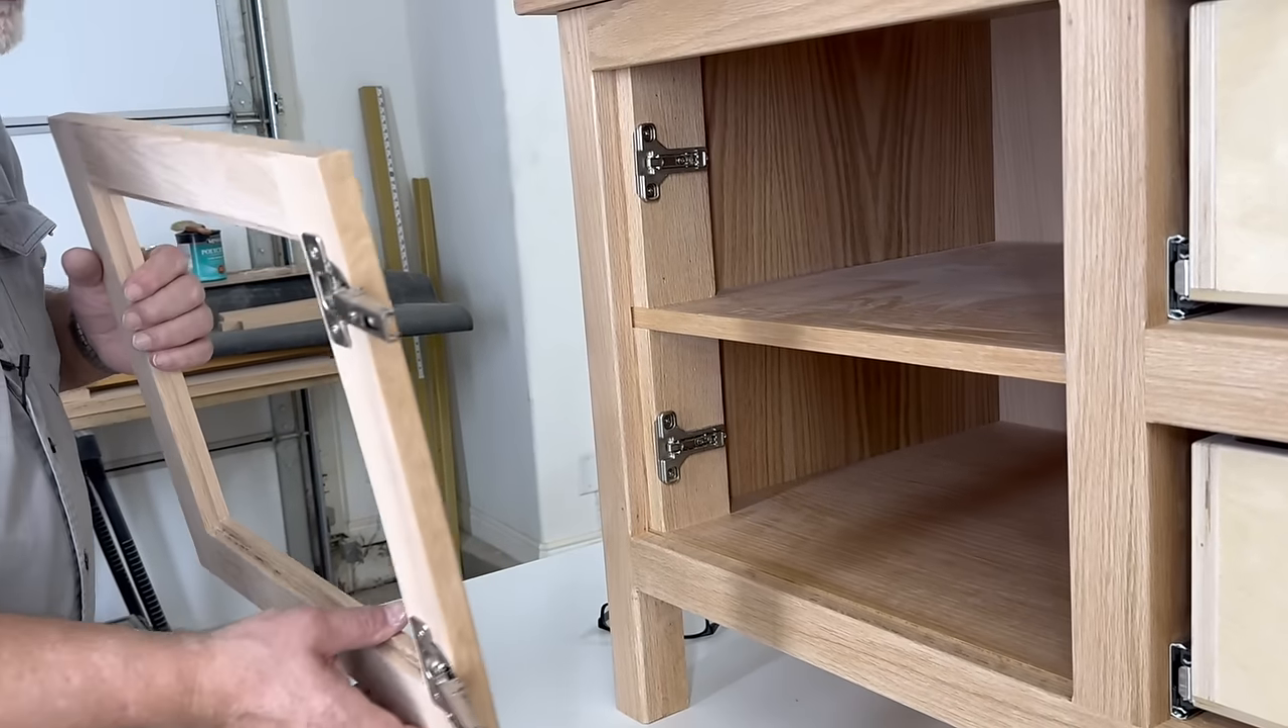We've already got our hinge plates mounted on the blocks that we installed.